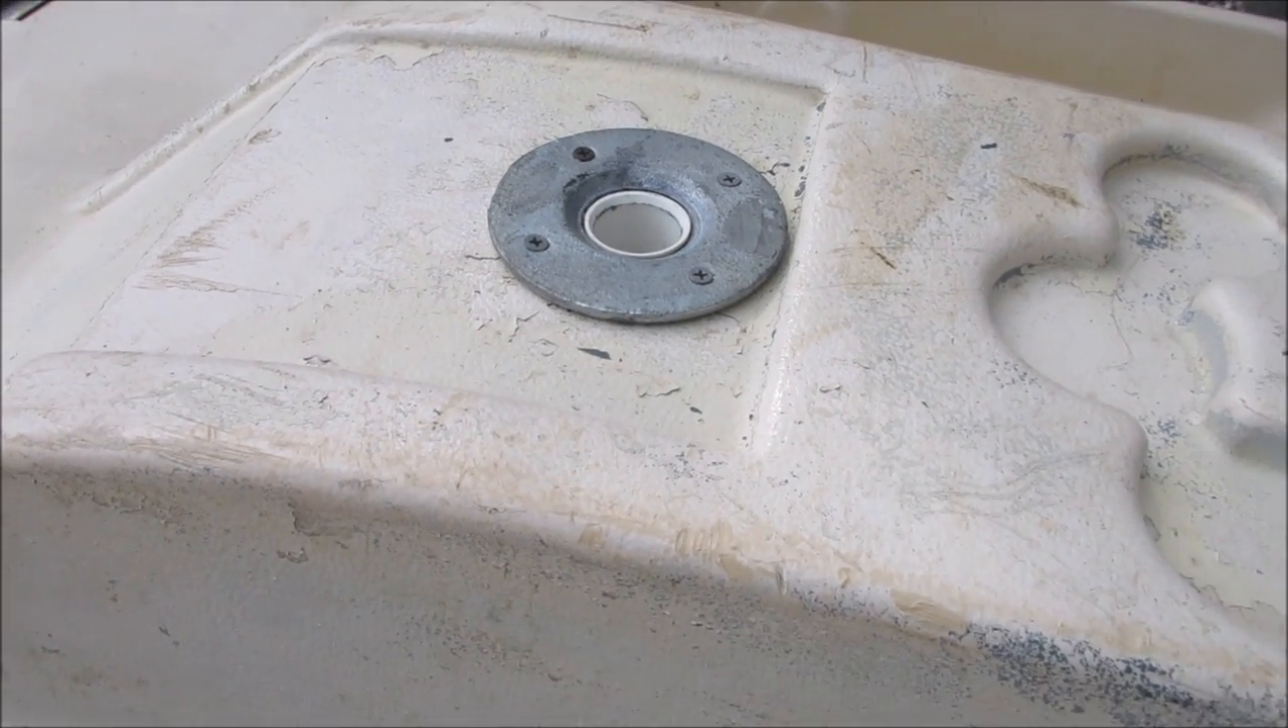So now our top plate is mounted.